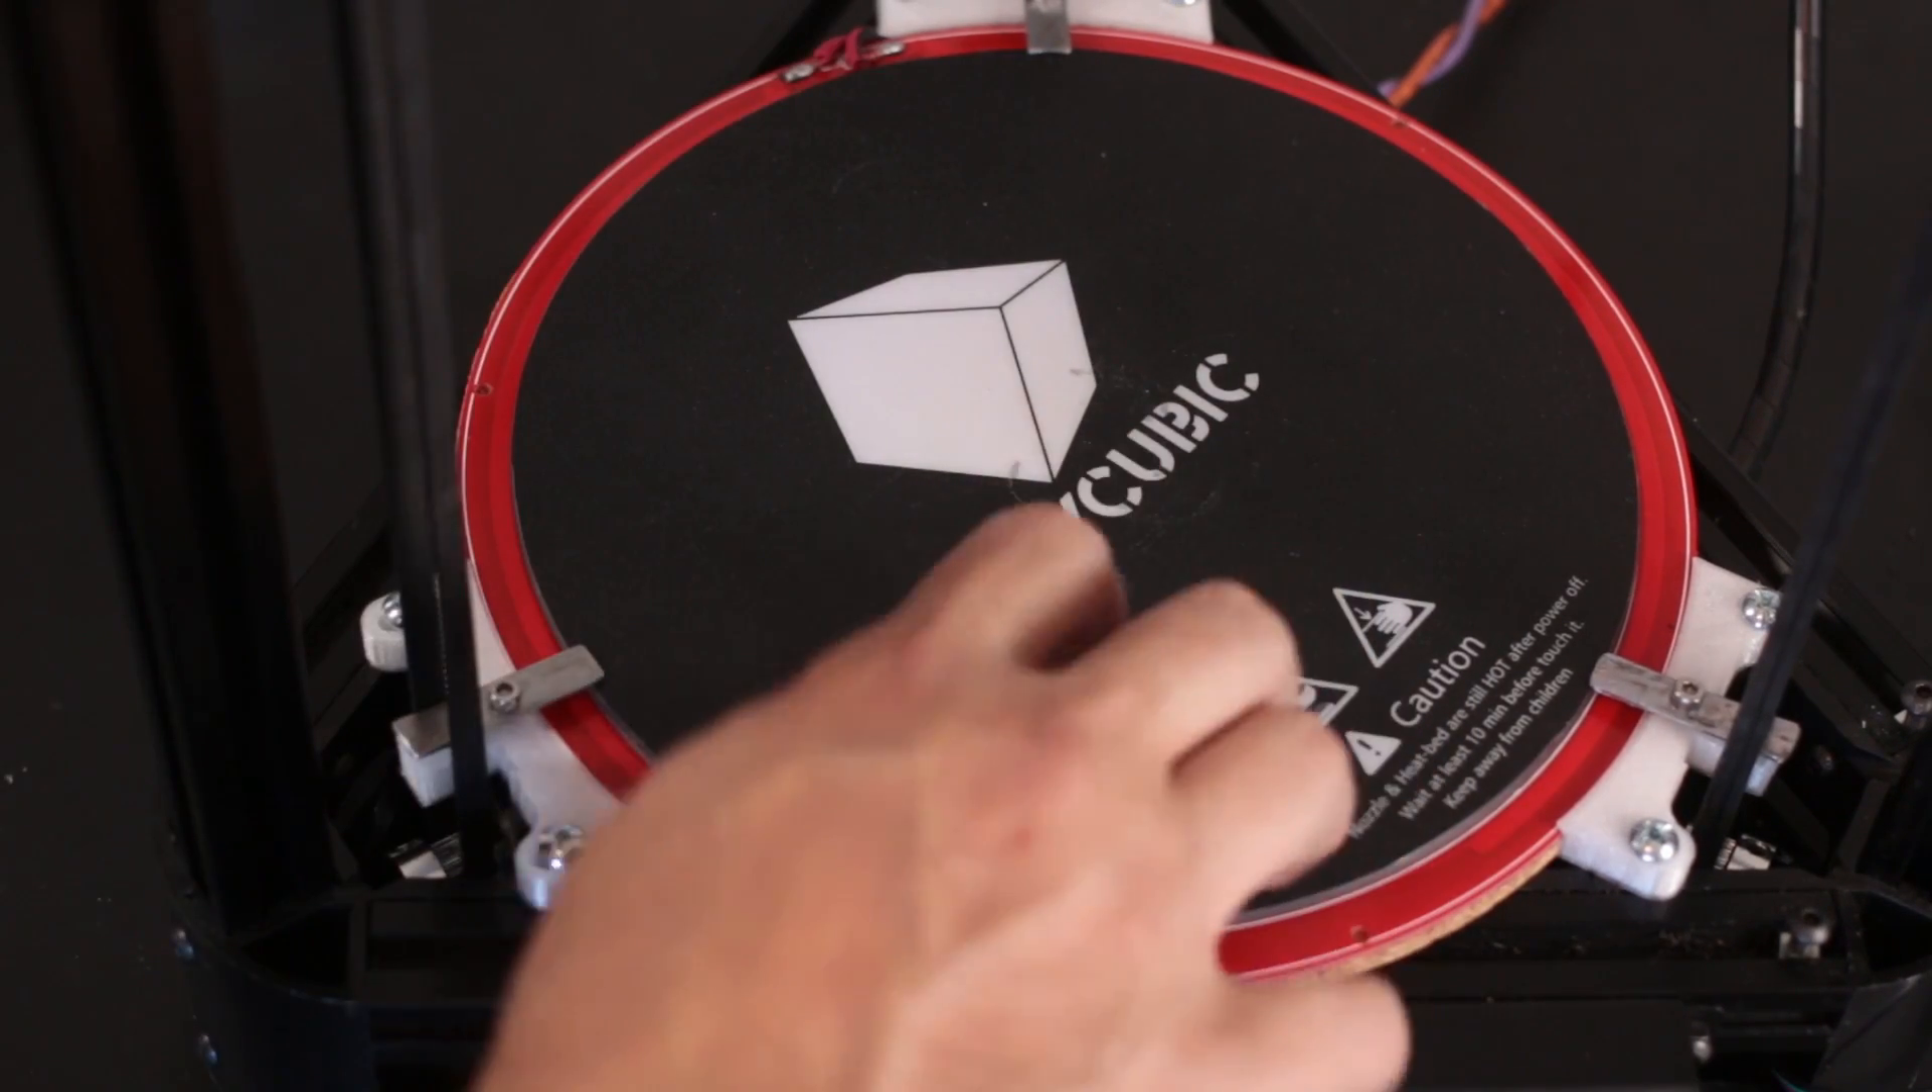Here, the glass bed is now in place. Also secure, not going anywhere.